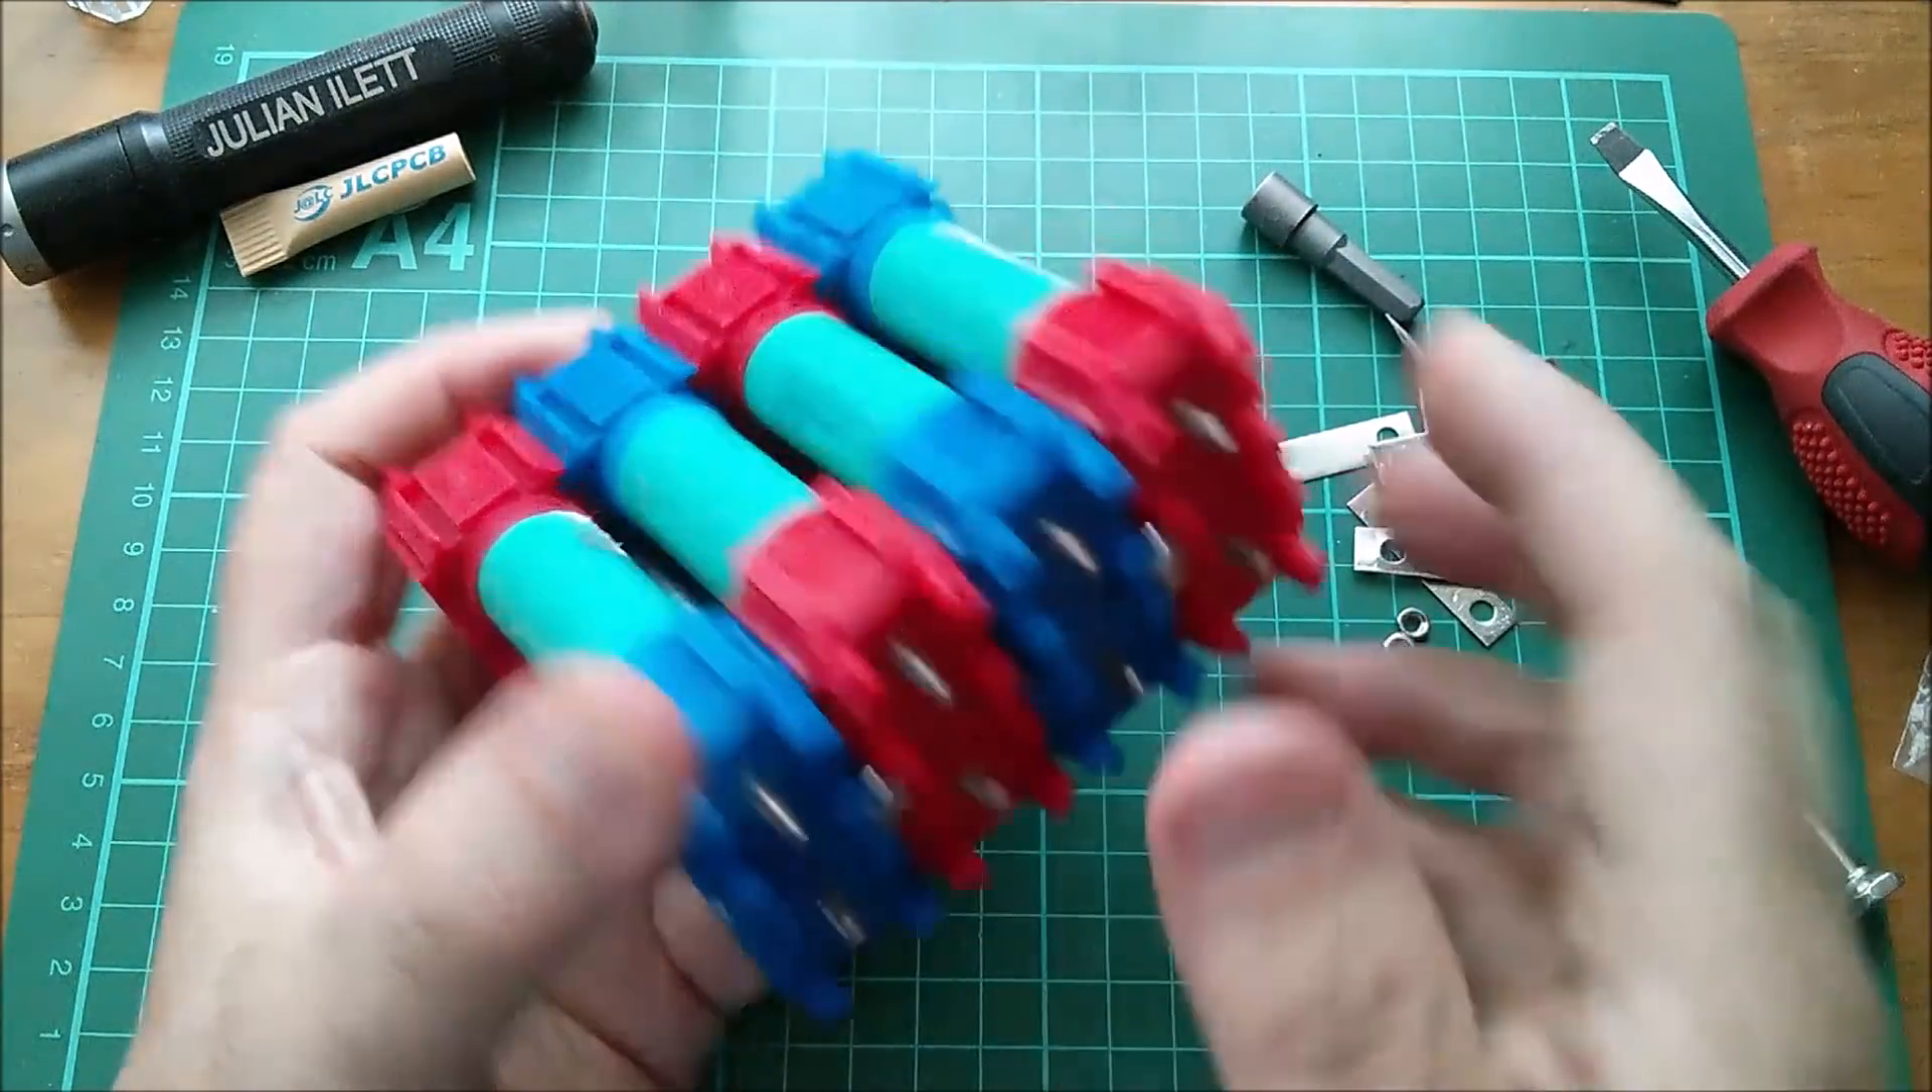And that's my completed, without the connections, of course, 4S2P battery pack ready to have the connections made.